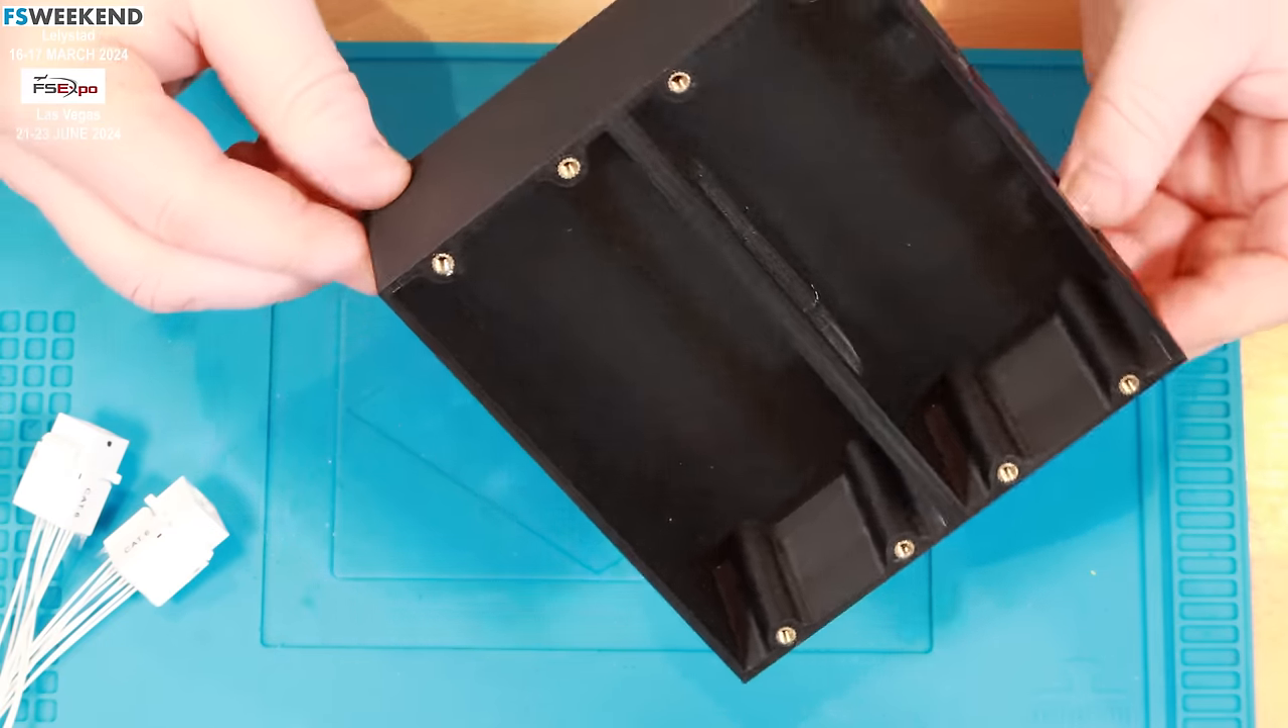So that's the inserts placed into the base.